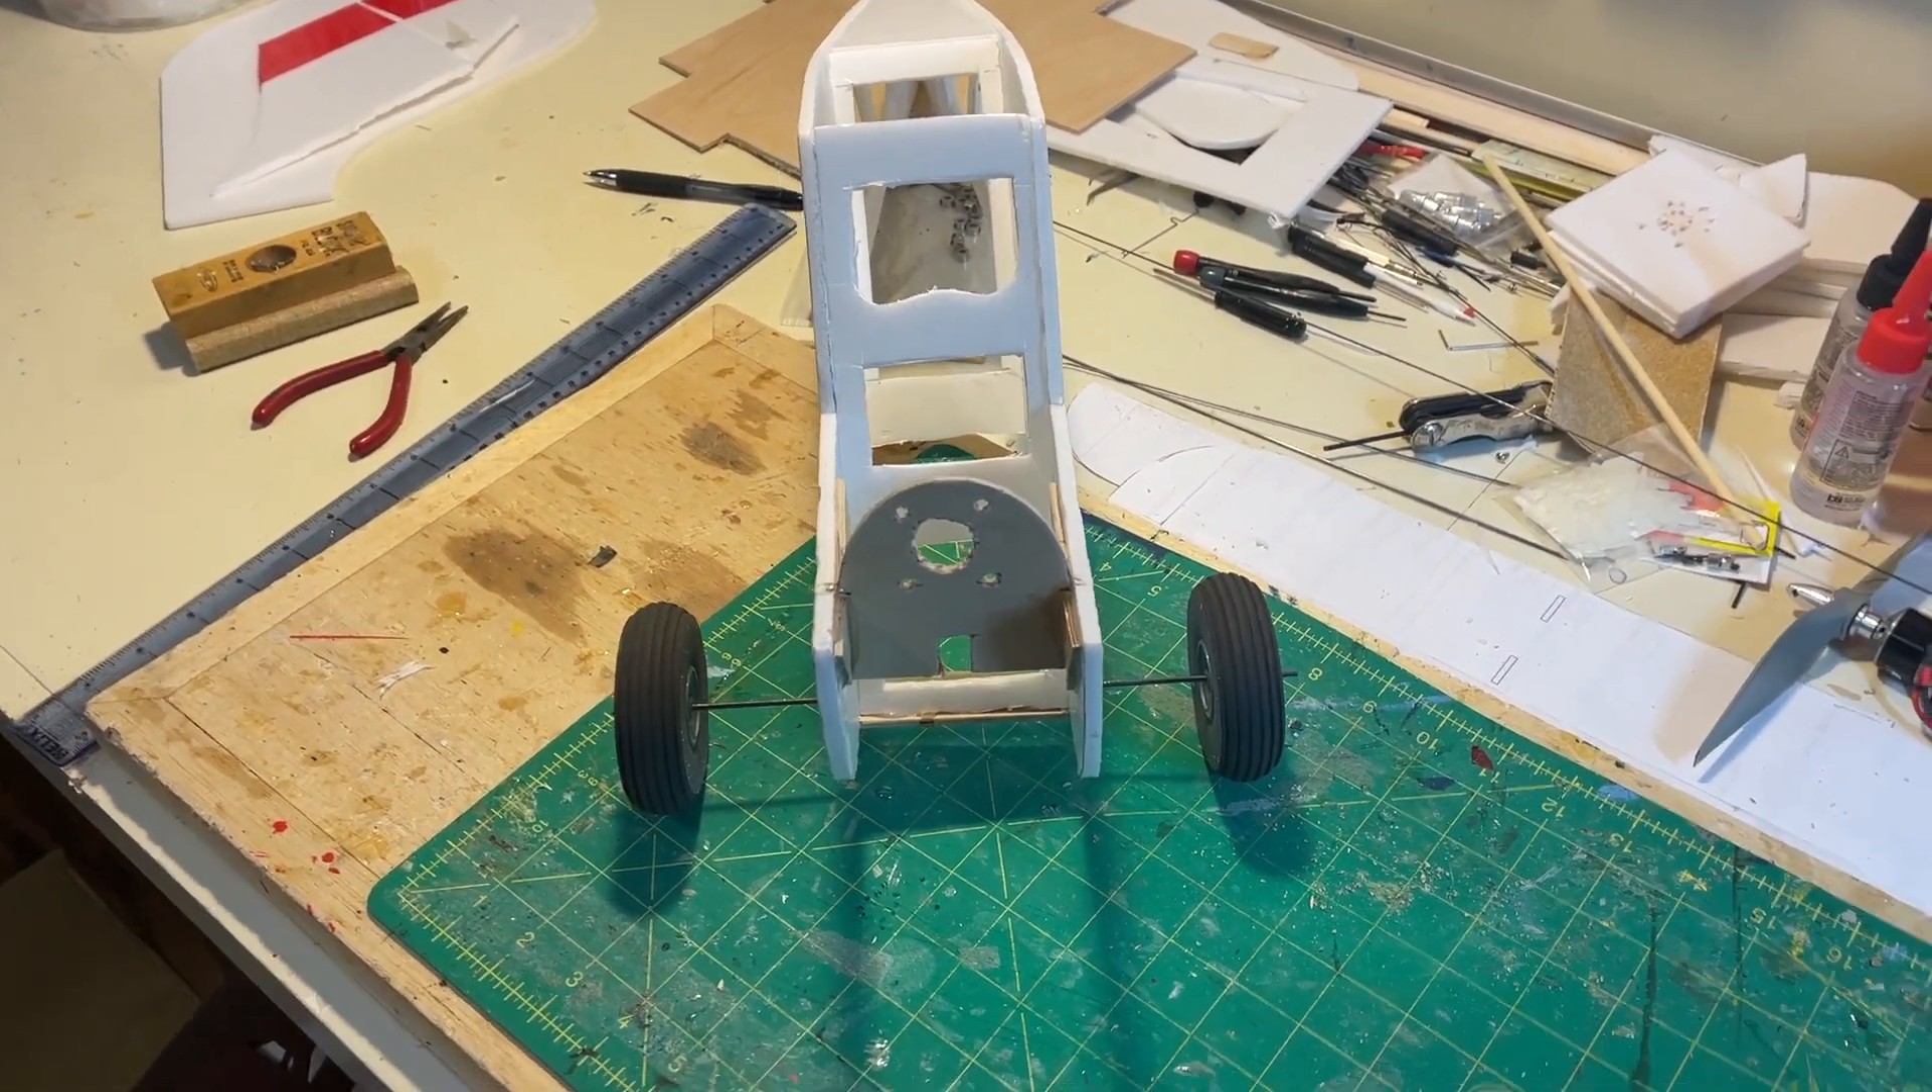And finally, here is the nose section coming along with the firewall and landing gear.